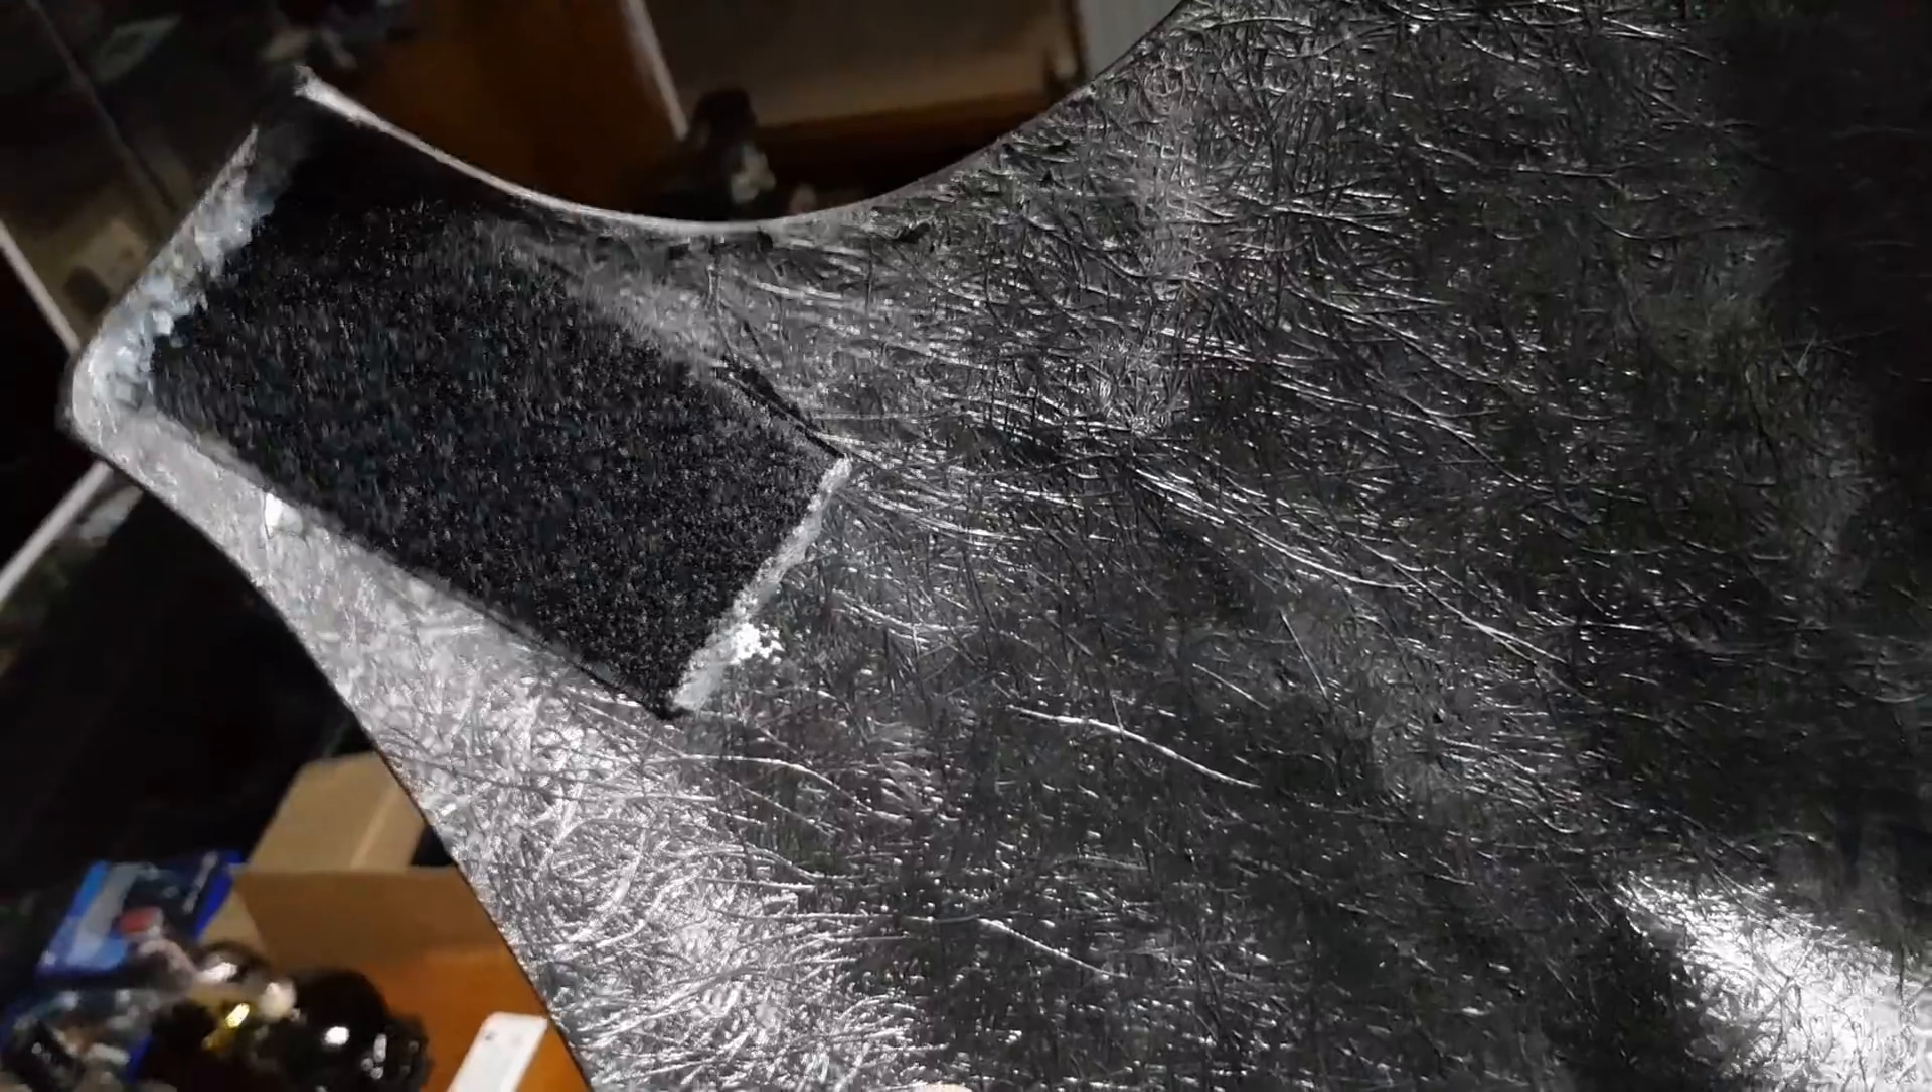The velcro is just stuck in place like so.